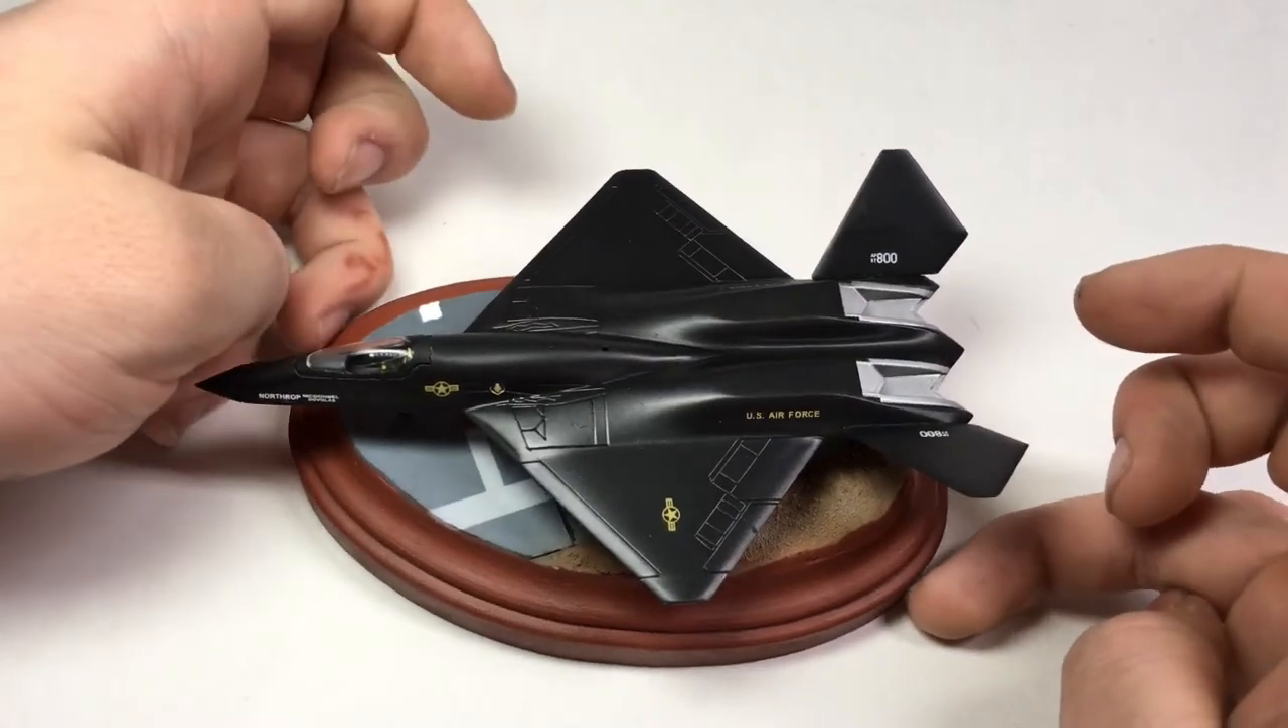The model is complete and it's sitting on the base.